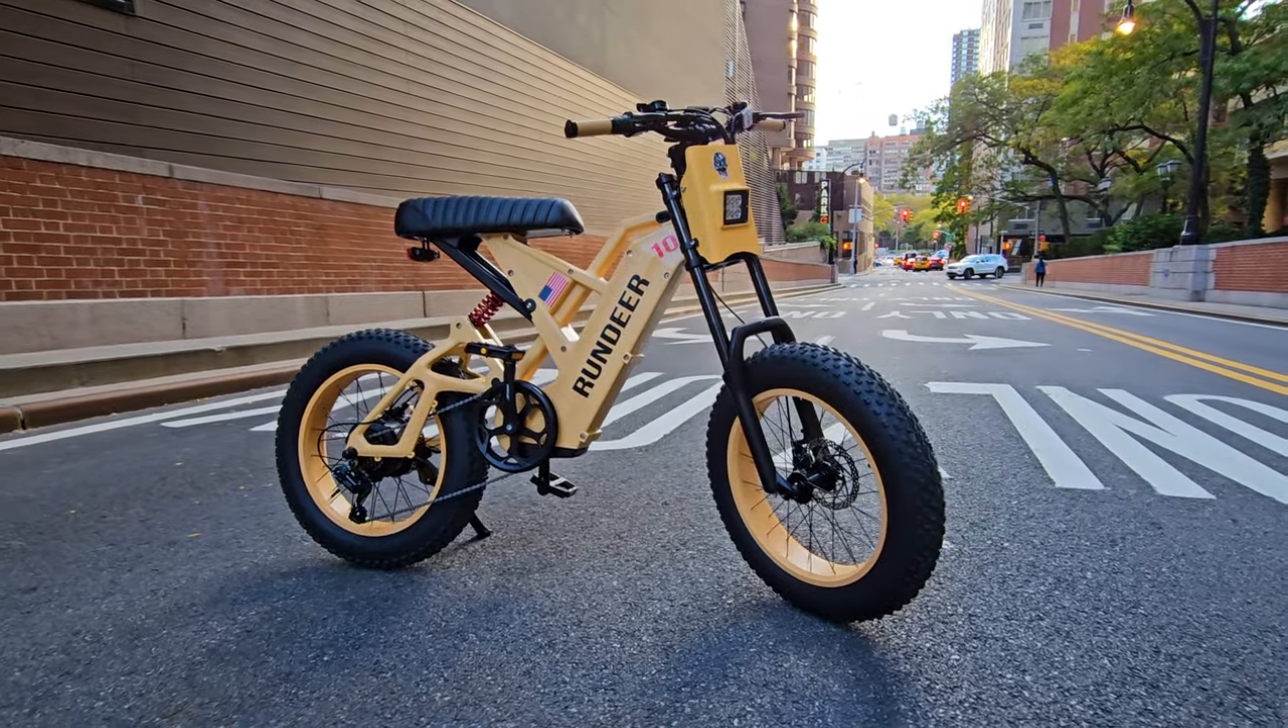Here's the bike fully assembled.